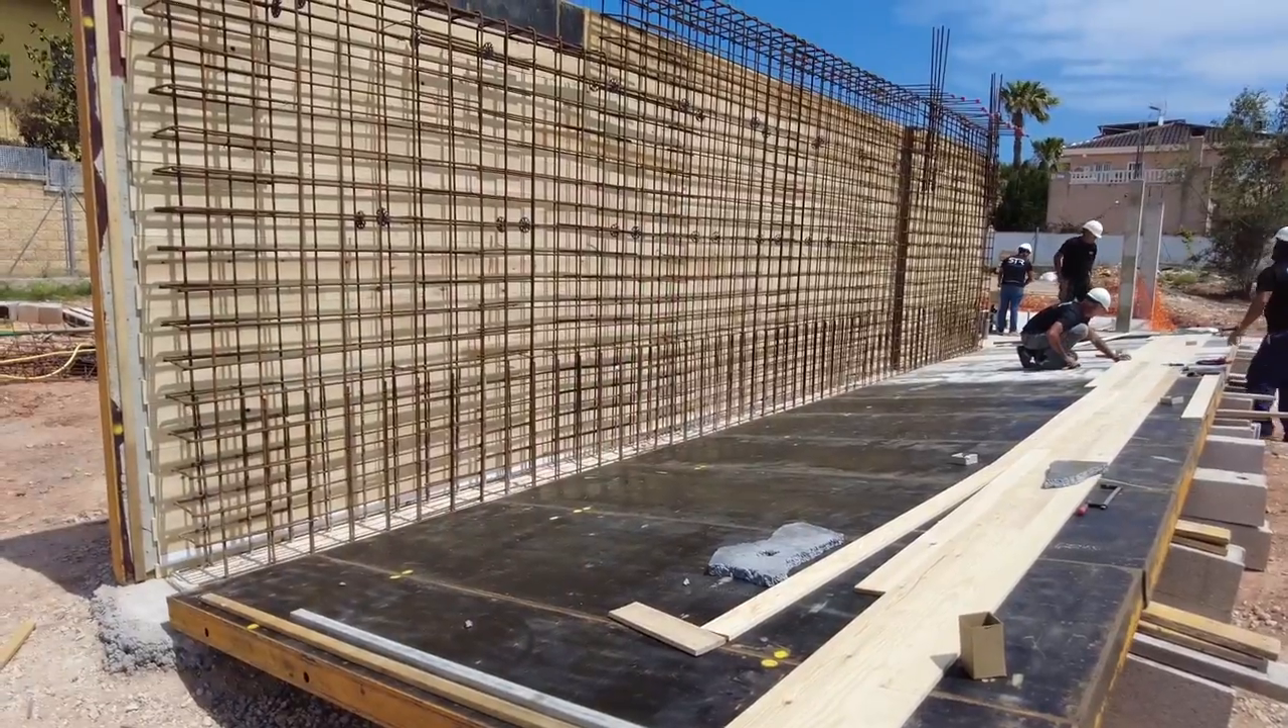Bueno, como veis, tenemos está tumbado el encofrado, está apoyado sobre unas superficies, para que, una vez esté todo colocado, se levantará entero y ya se colocarán los espadines para poder sujetarlo.